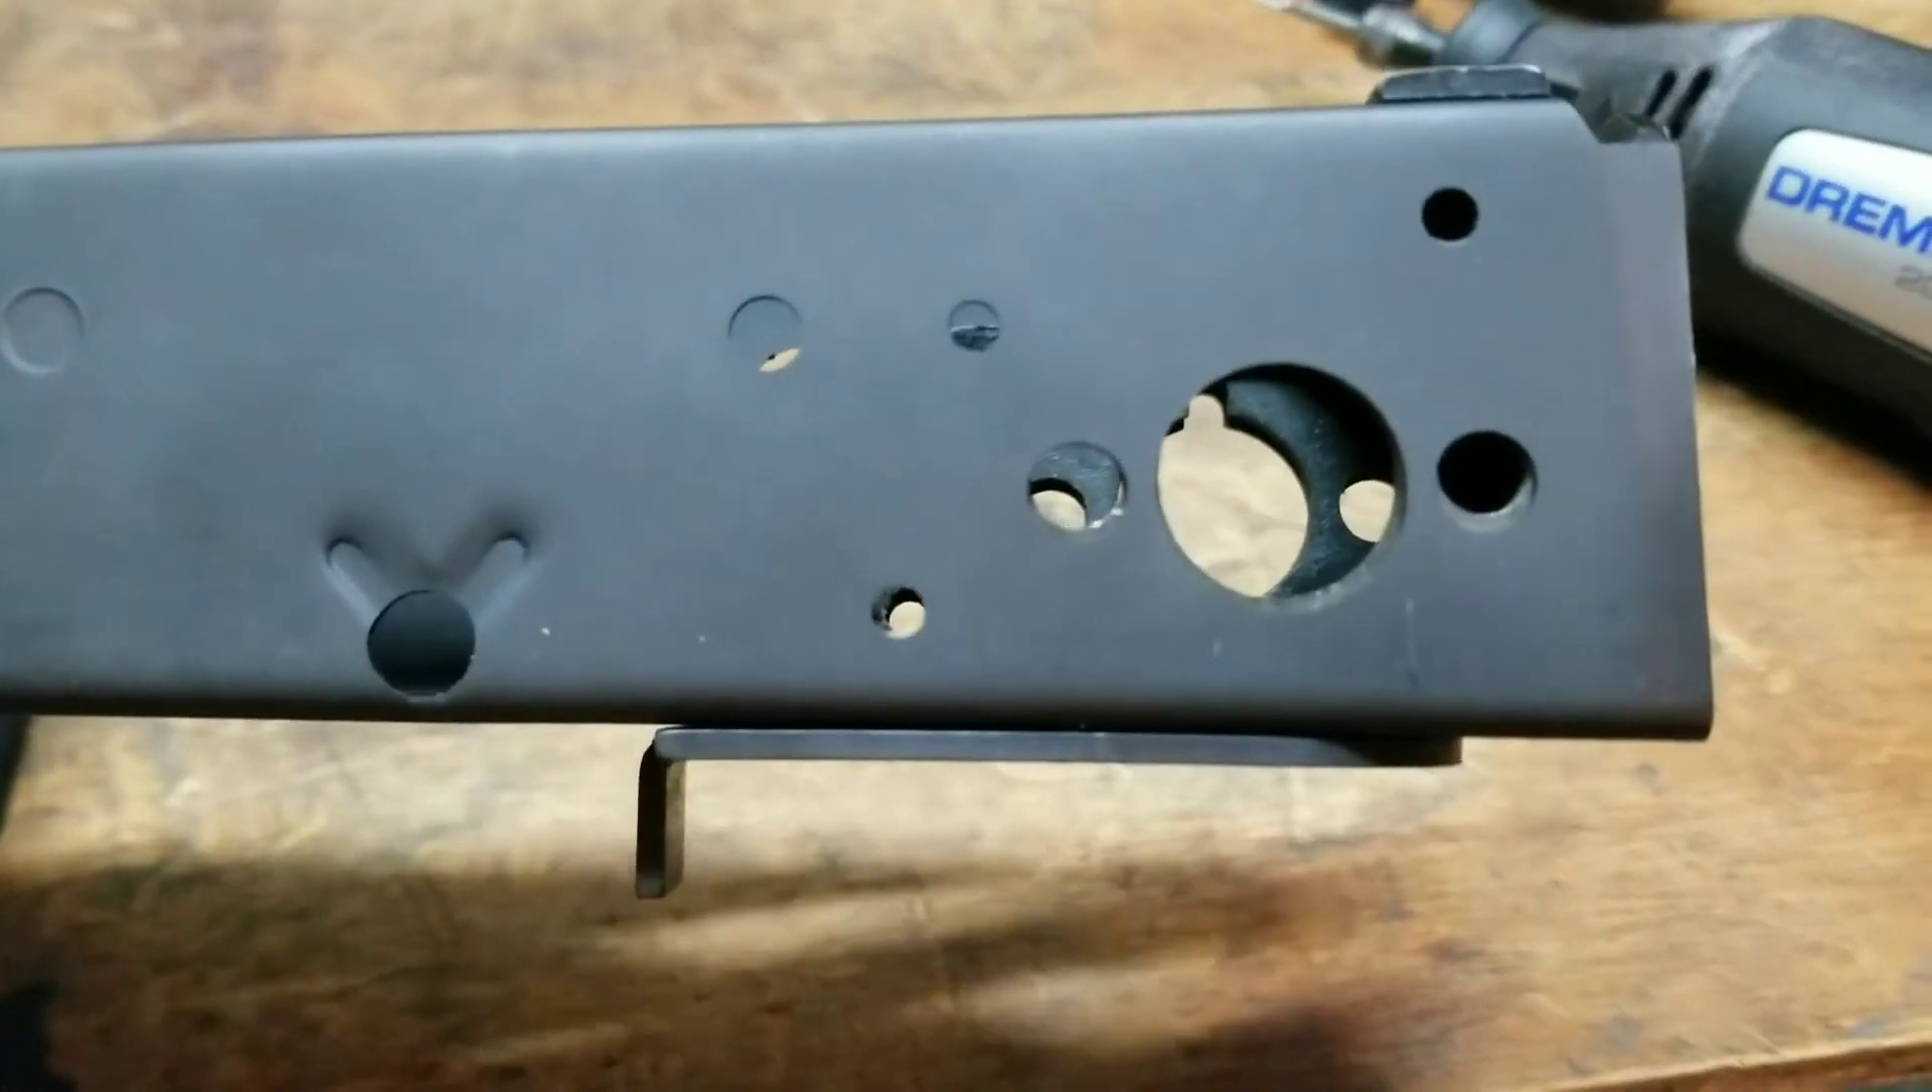Some of the holes aren't lining up exact so I'm going to have to work on that.